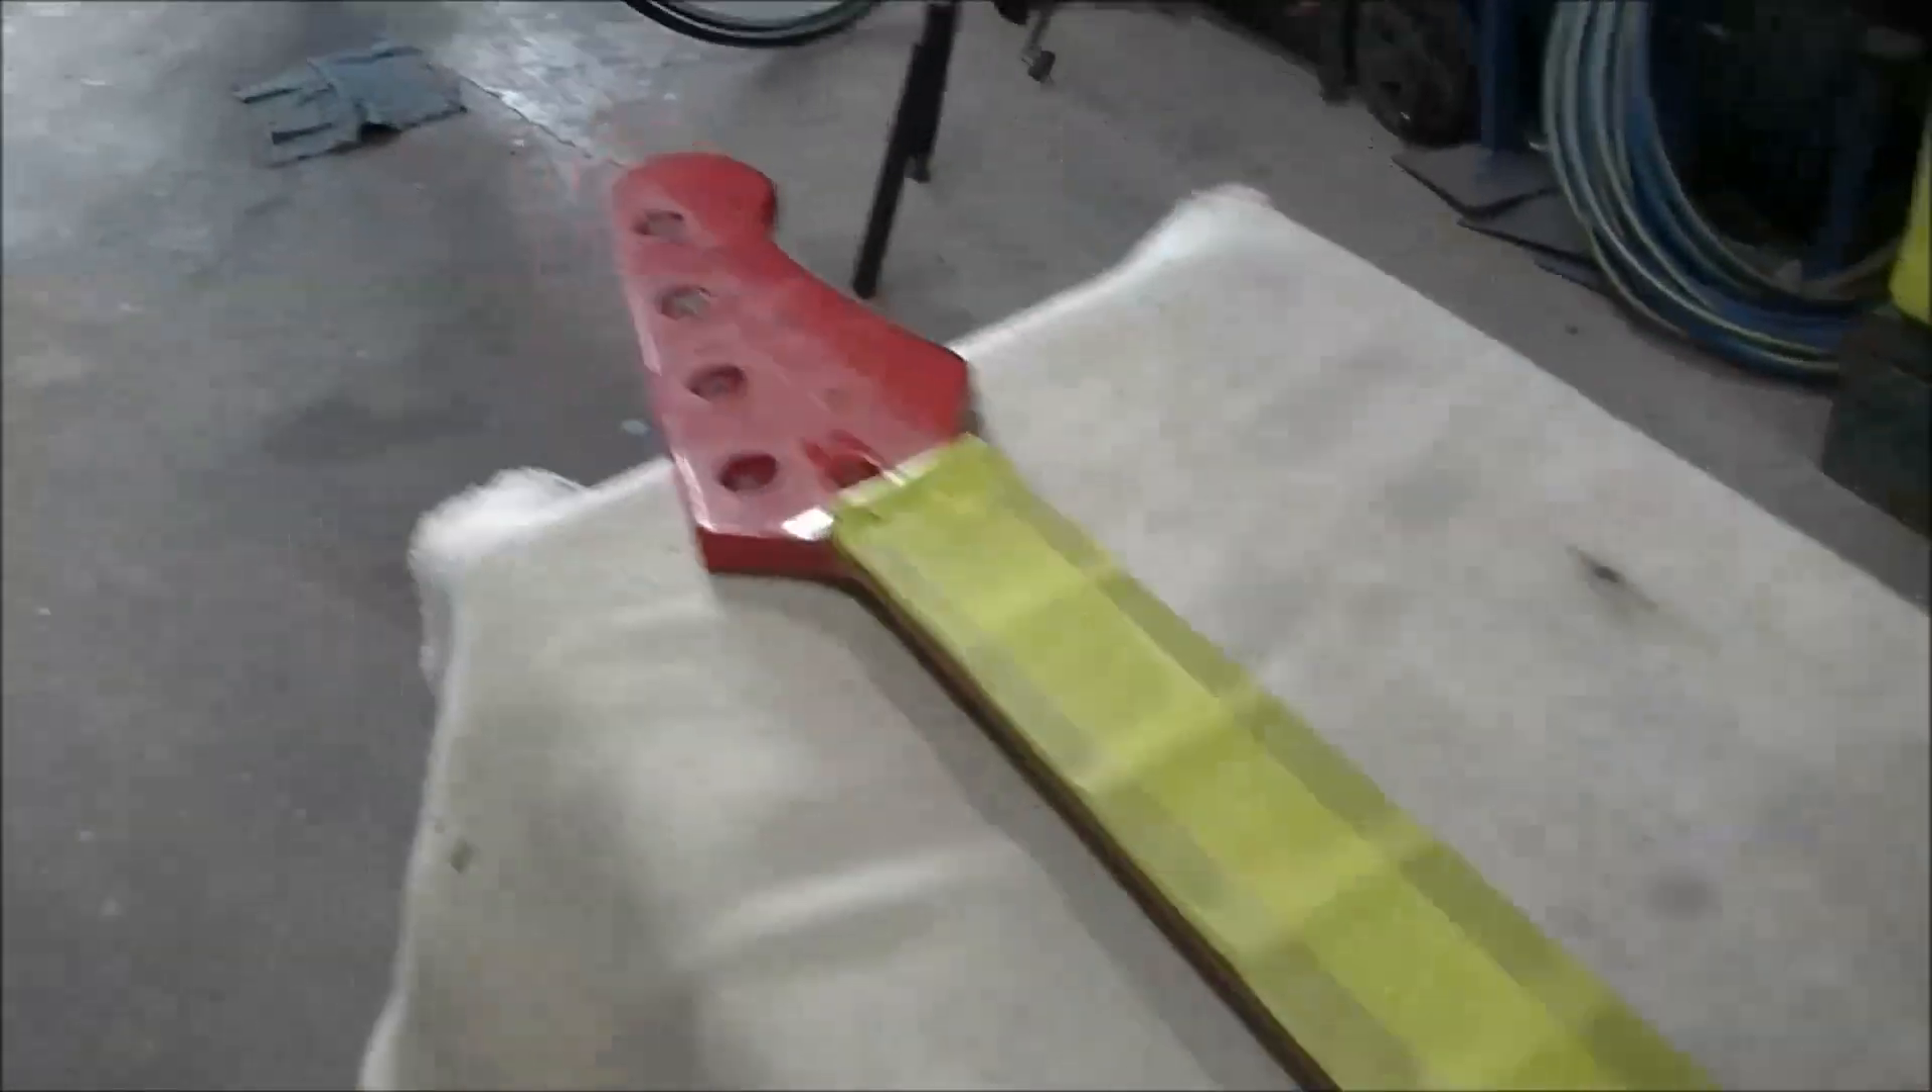So, all right, I'm going to pull it apart and come watch what's going on if you like. Okay, the neck is off. I've taped the fretboard.